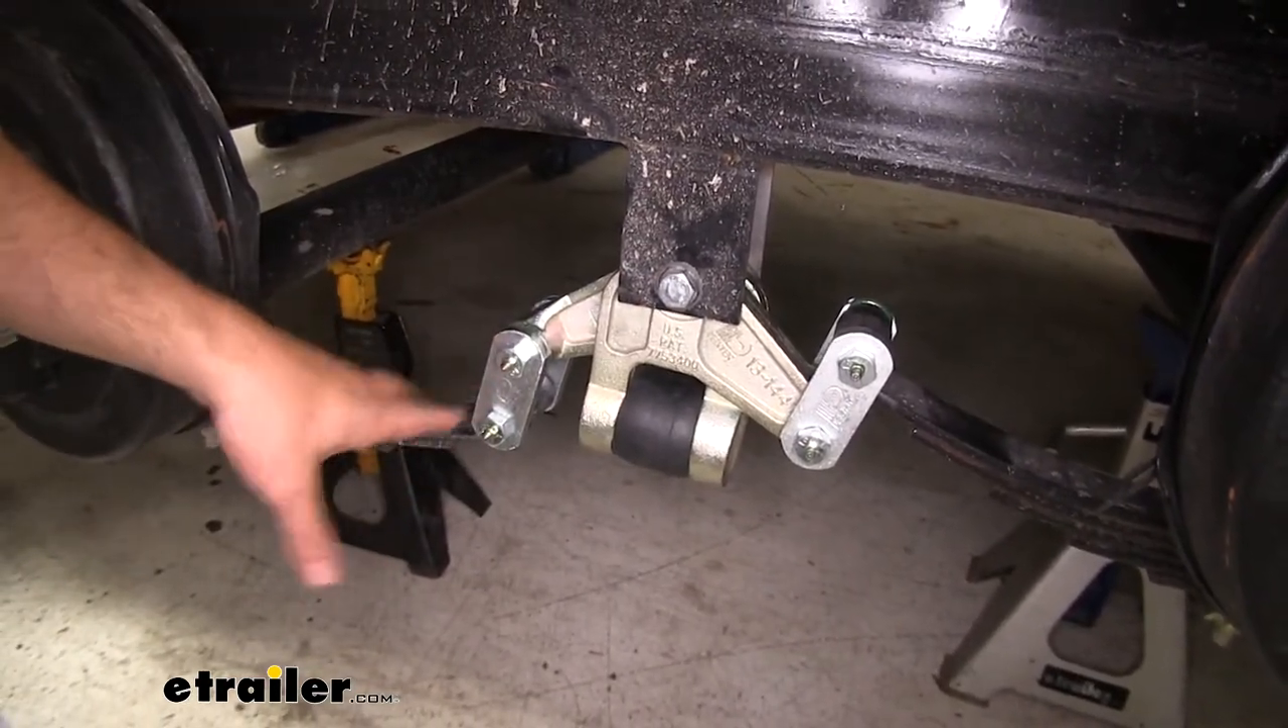Our shackles, one of them is facing up in the correct direction and one of them is facing down.